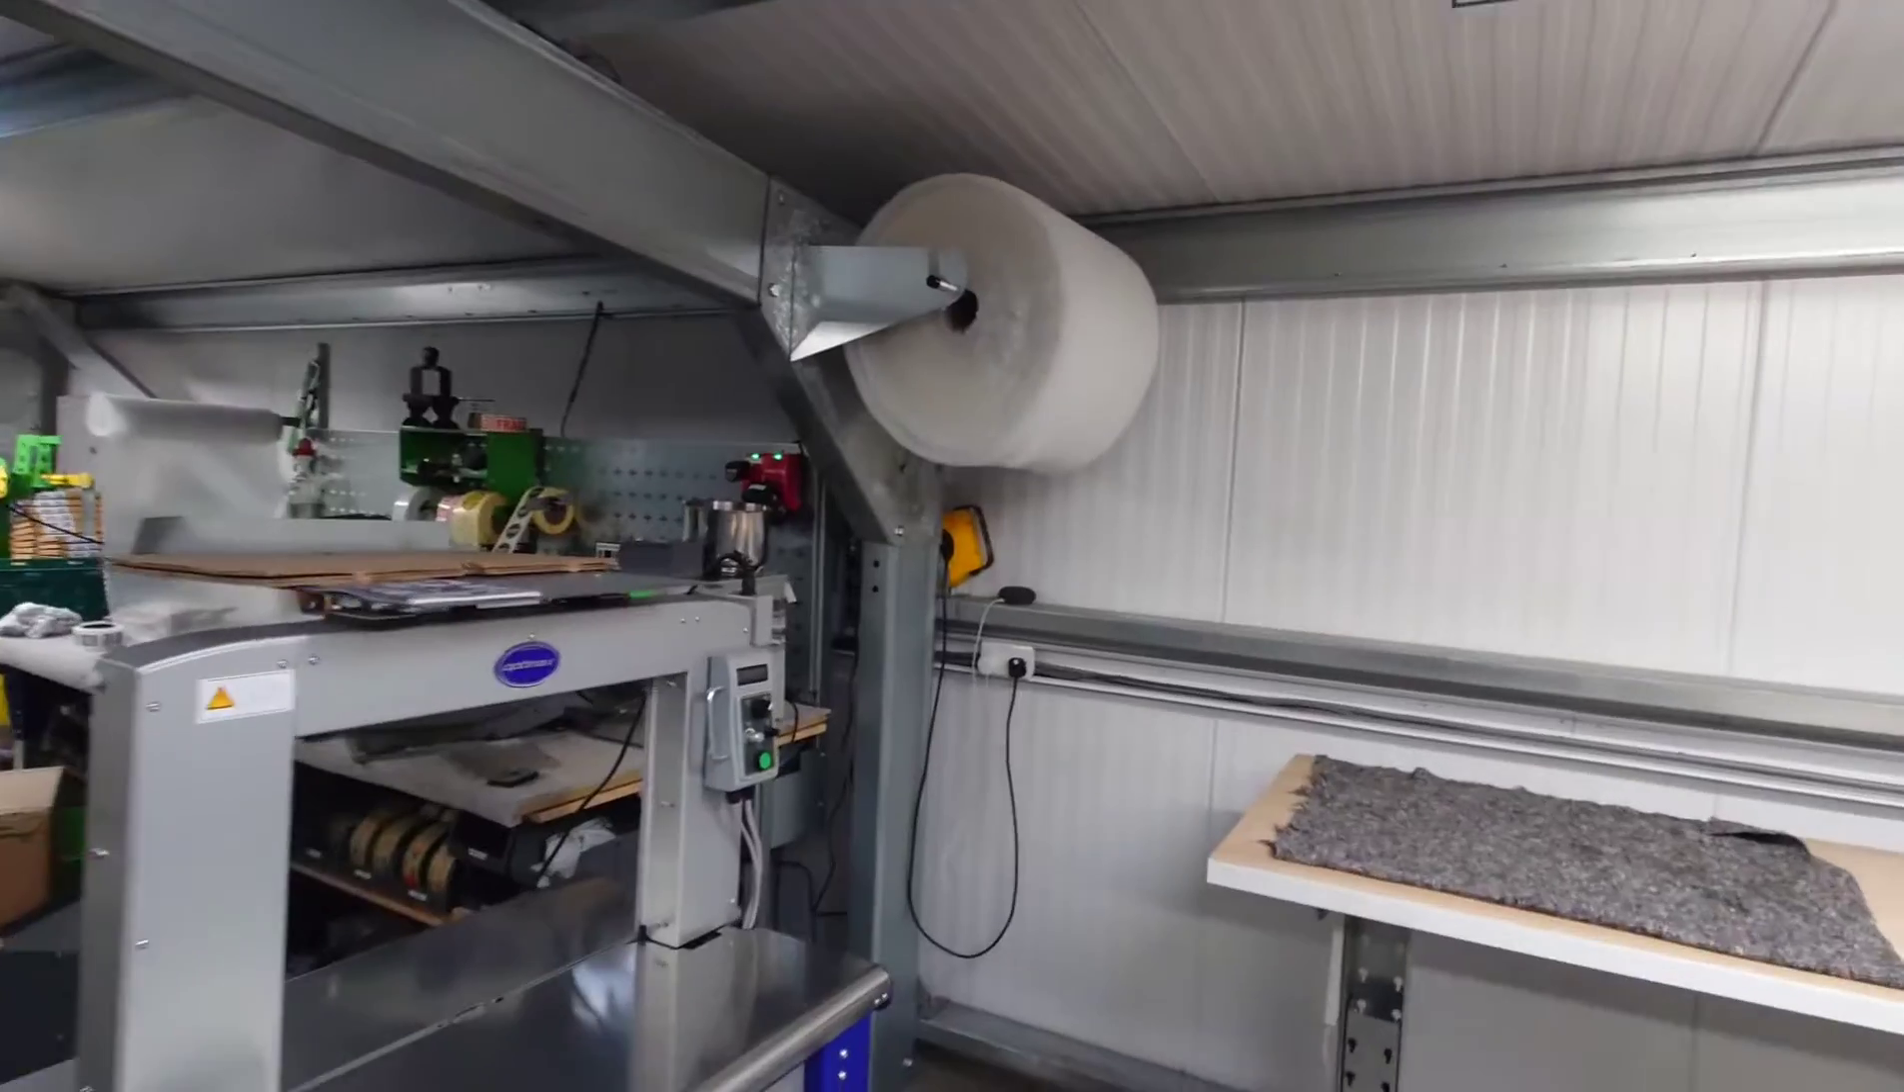So I added a new packing cell and there was no bubble wrap bracket and now there is so I put the bubble wrap bracket up there.